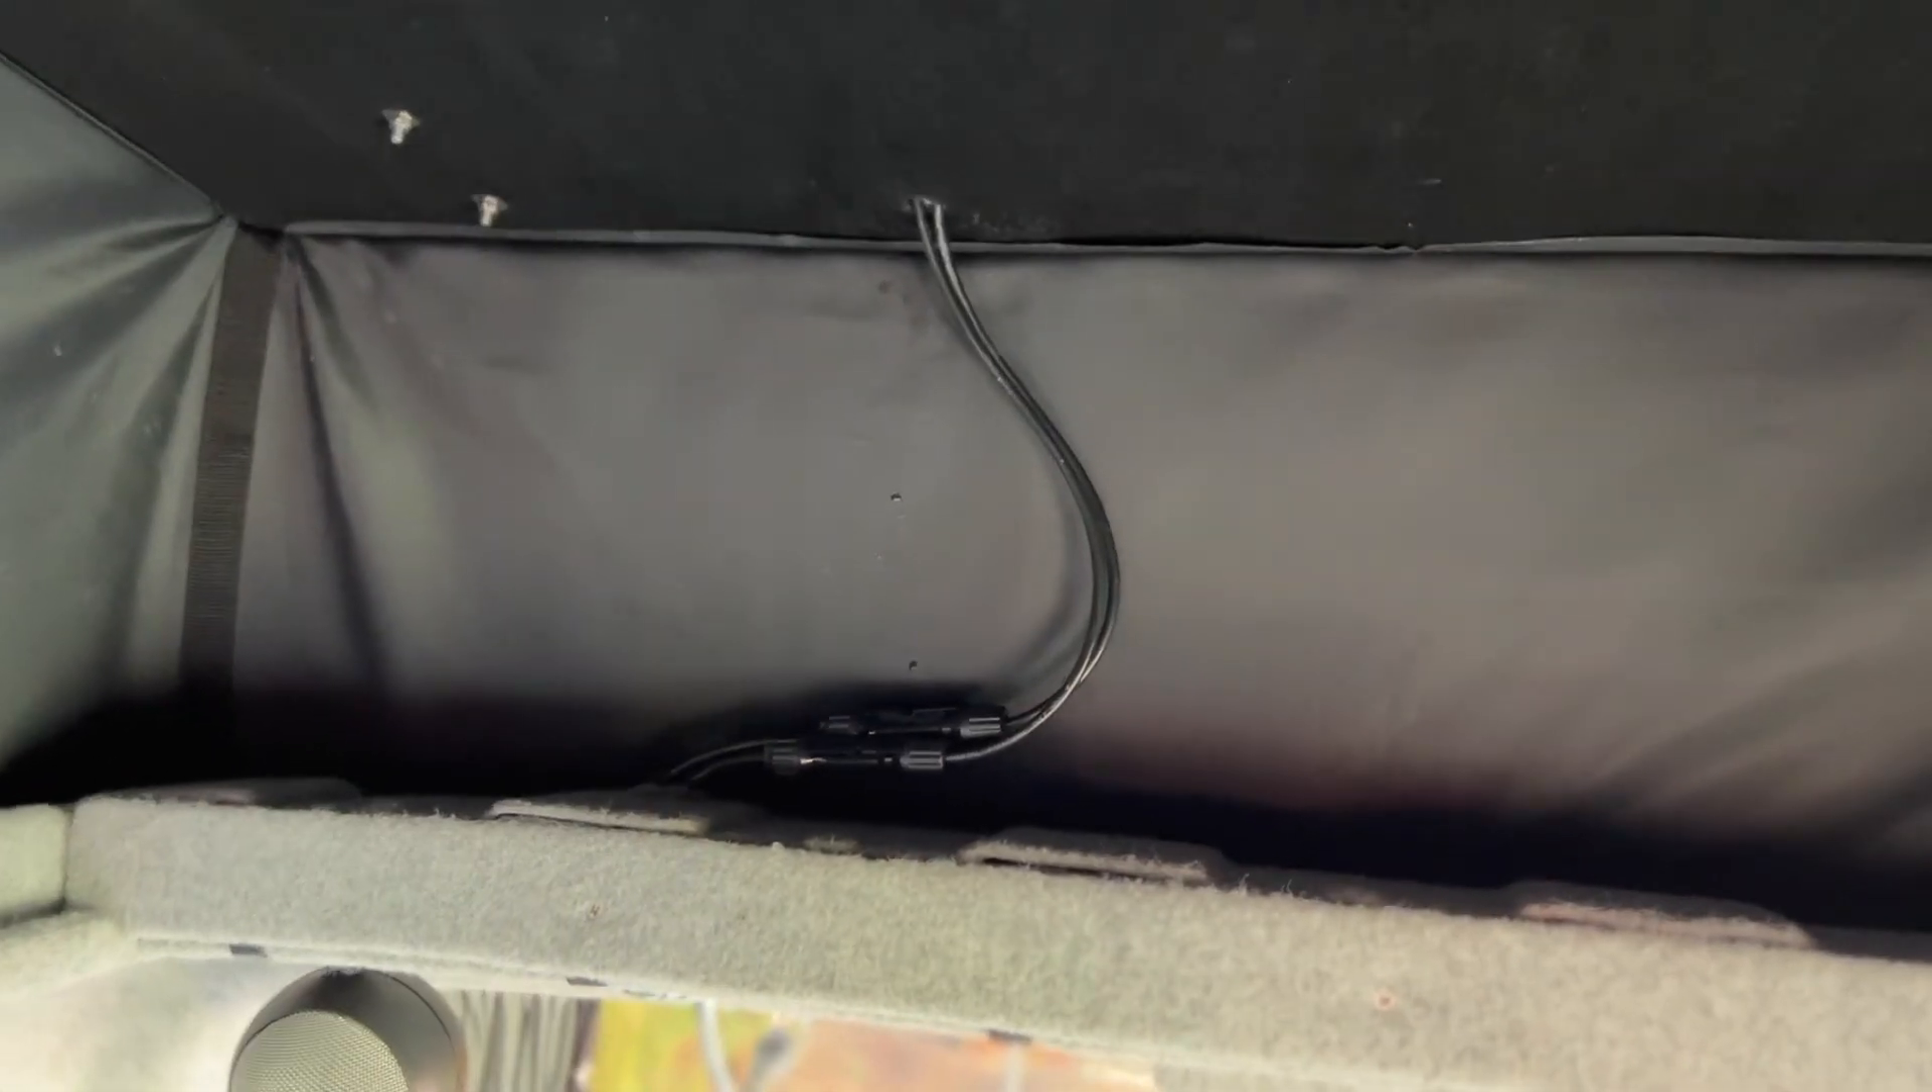The other thing that we want to make sure and you can see I've left a little bit of an s-bend in the cables there is when the roof closes that it doesn't catch on those cables.